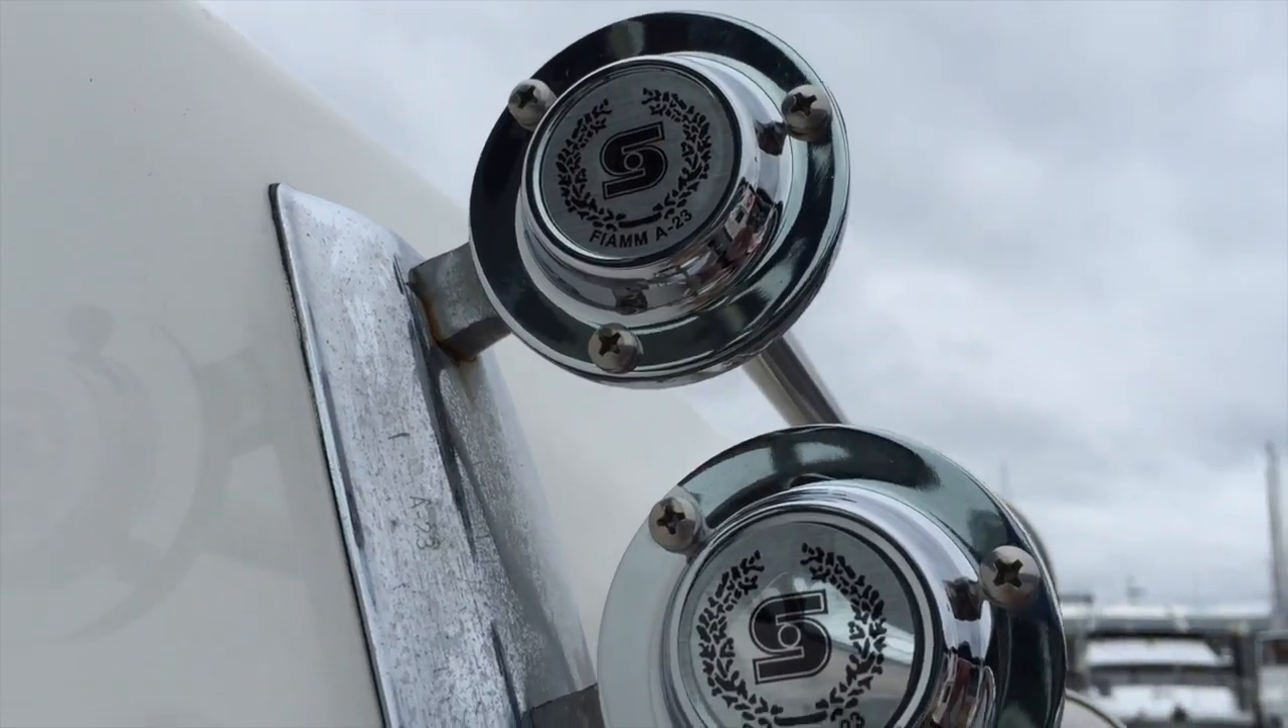I just put the covers on little plastic mylar metal covers and that way the screws won't jiggle around and we are good to go.